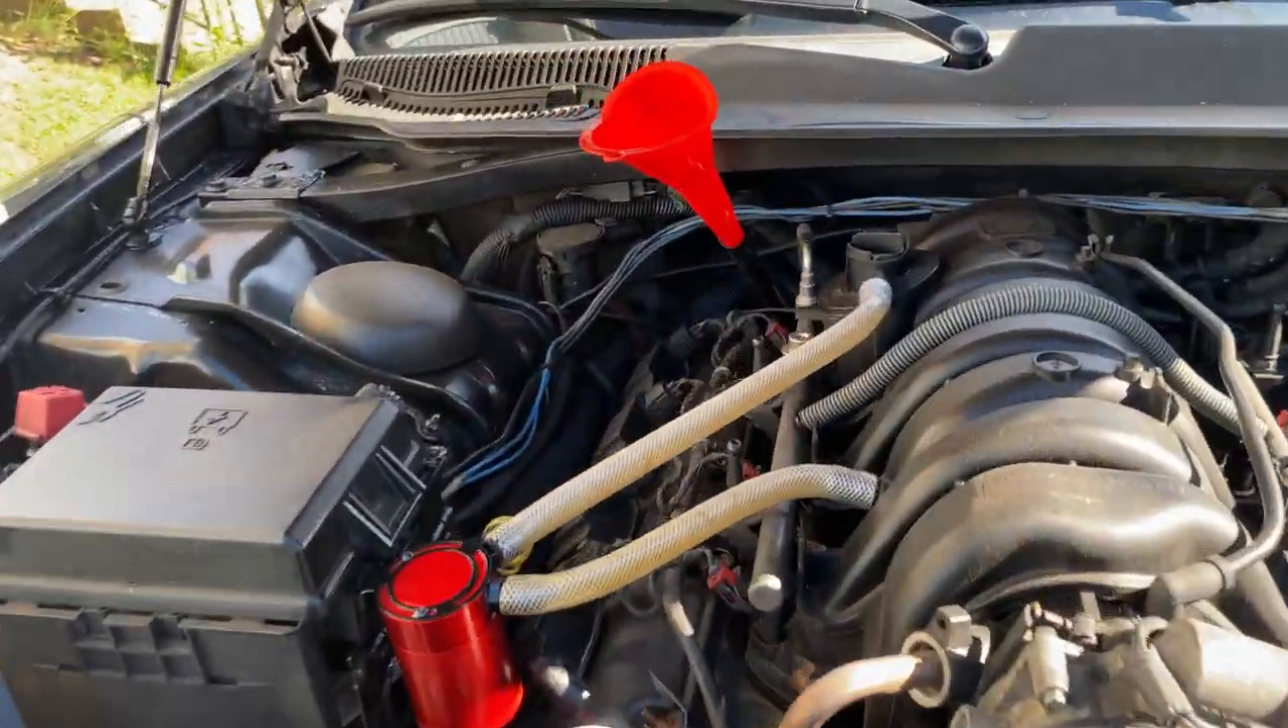And I got the funnel in place.